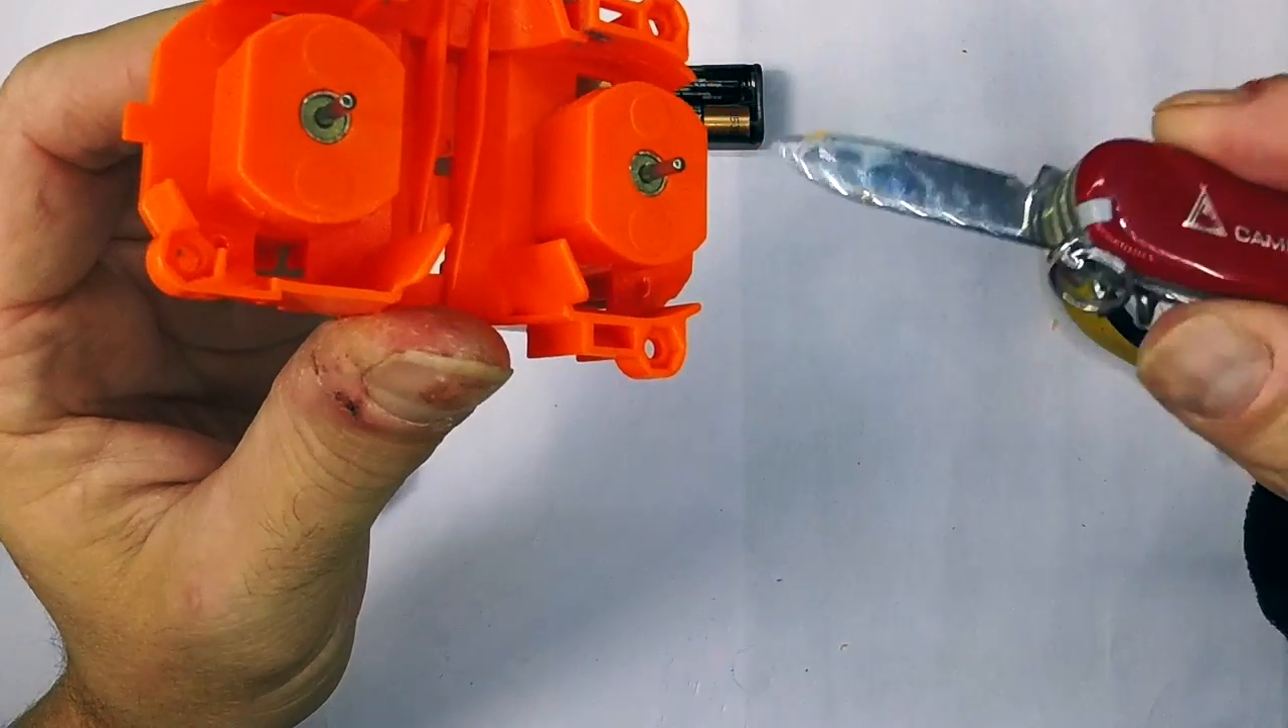Okay, so there we can see the motors installed in the cage.